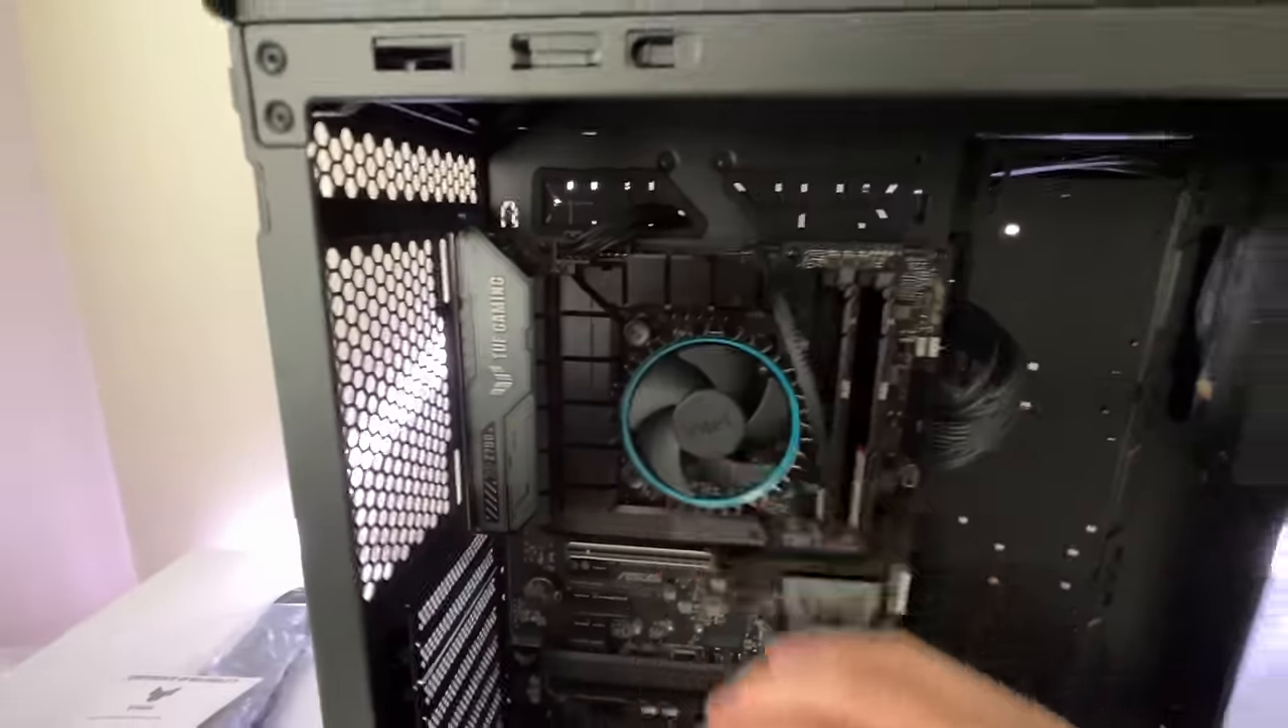I finished setting up my motherboard. There are a few more cables I need to finish up once my graphics card is installed.